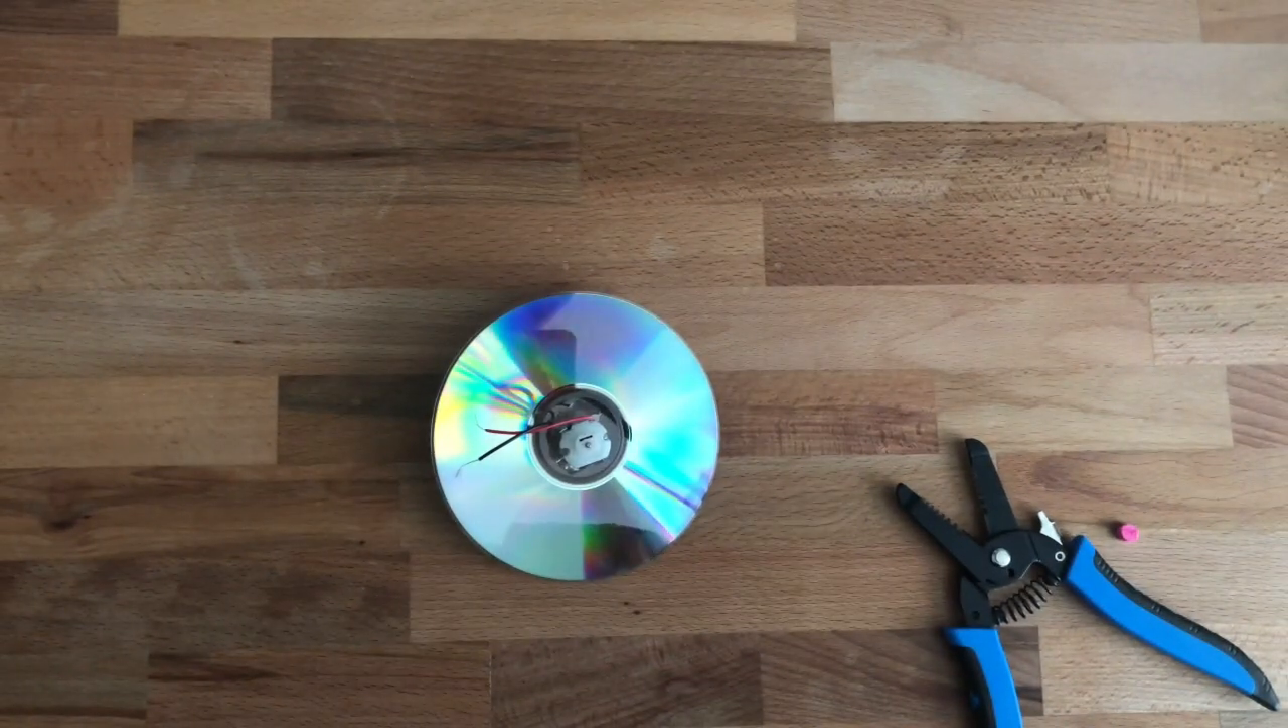We have our cd and the motor attached on the top of it.